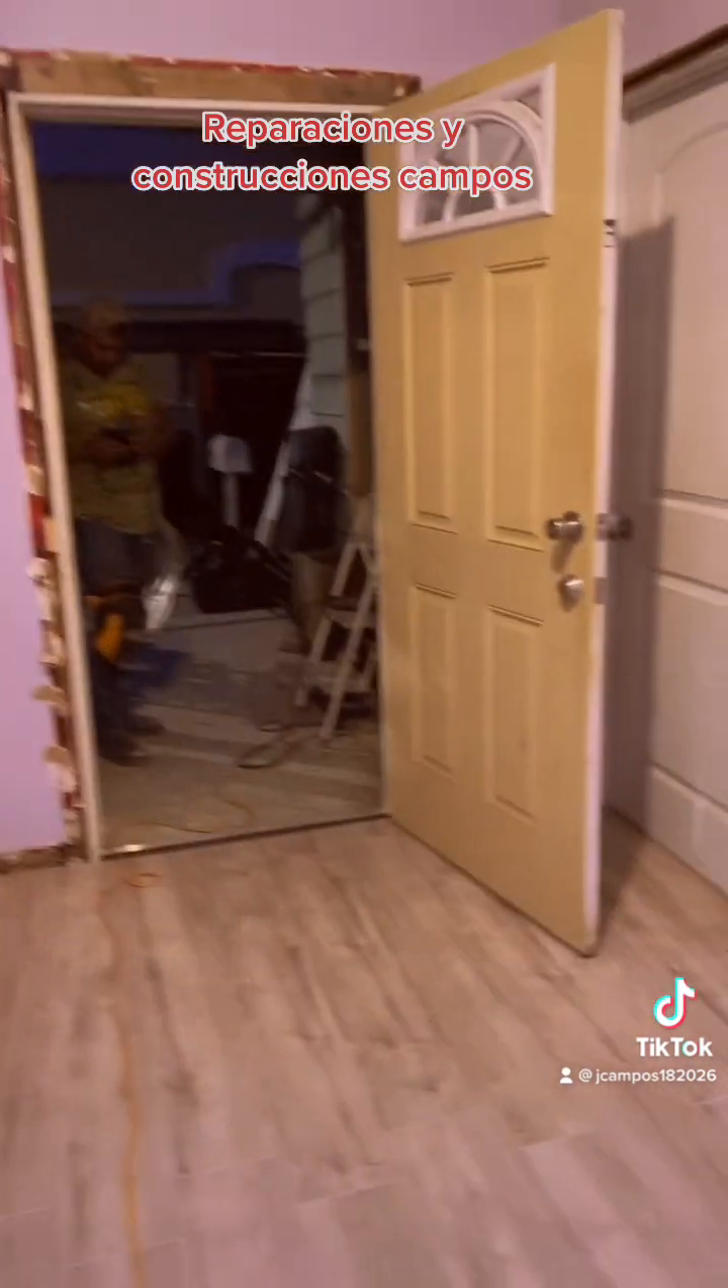El piso de aquí también ya quedó instalado la puerta también ya quedó instalada.